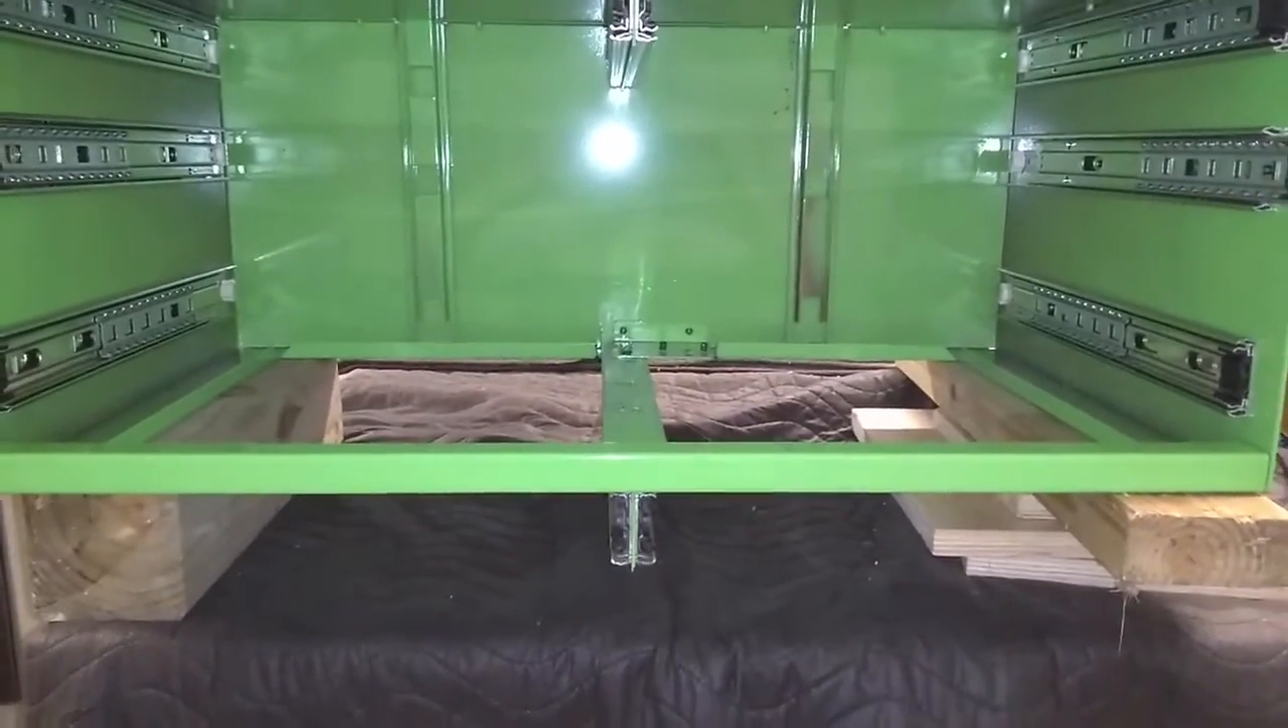All right, you can see that I have installed the bottom rail. It has been riveted on.